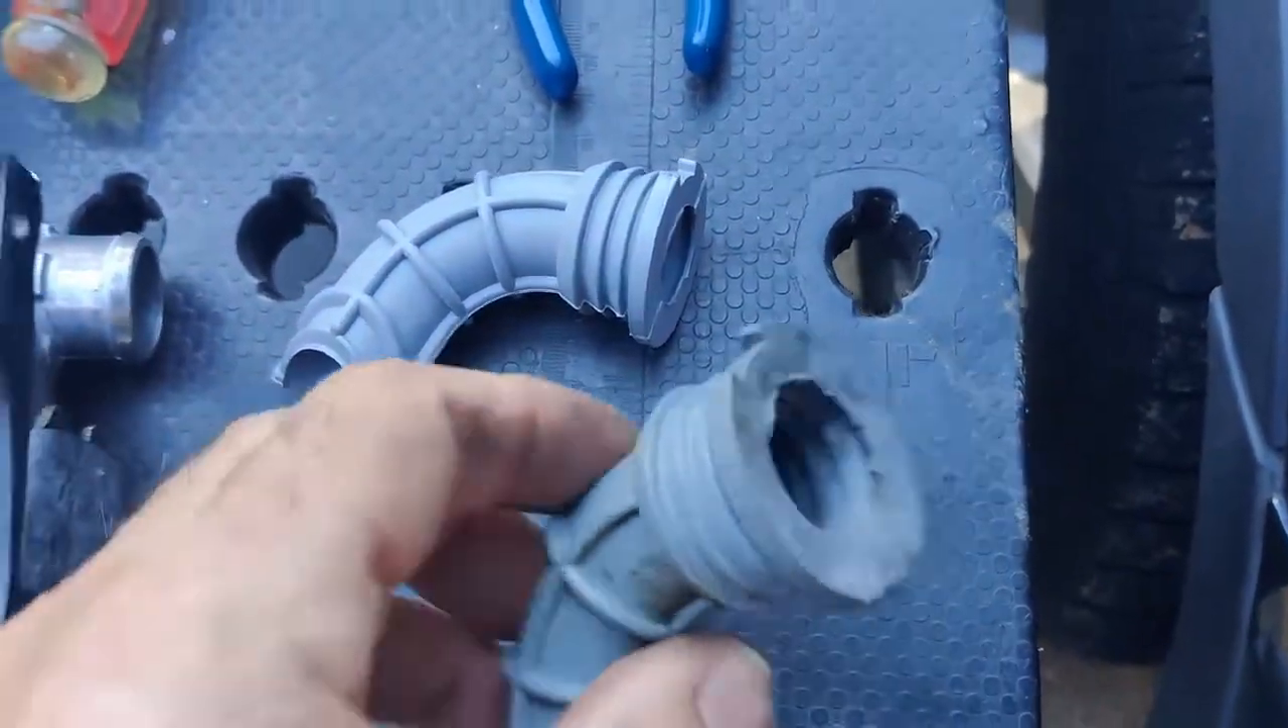So I got the old piece out.